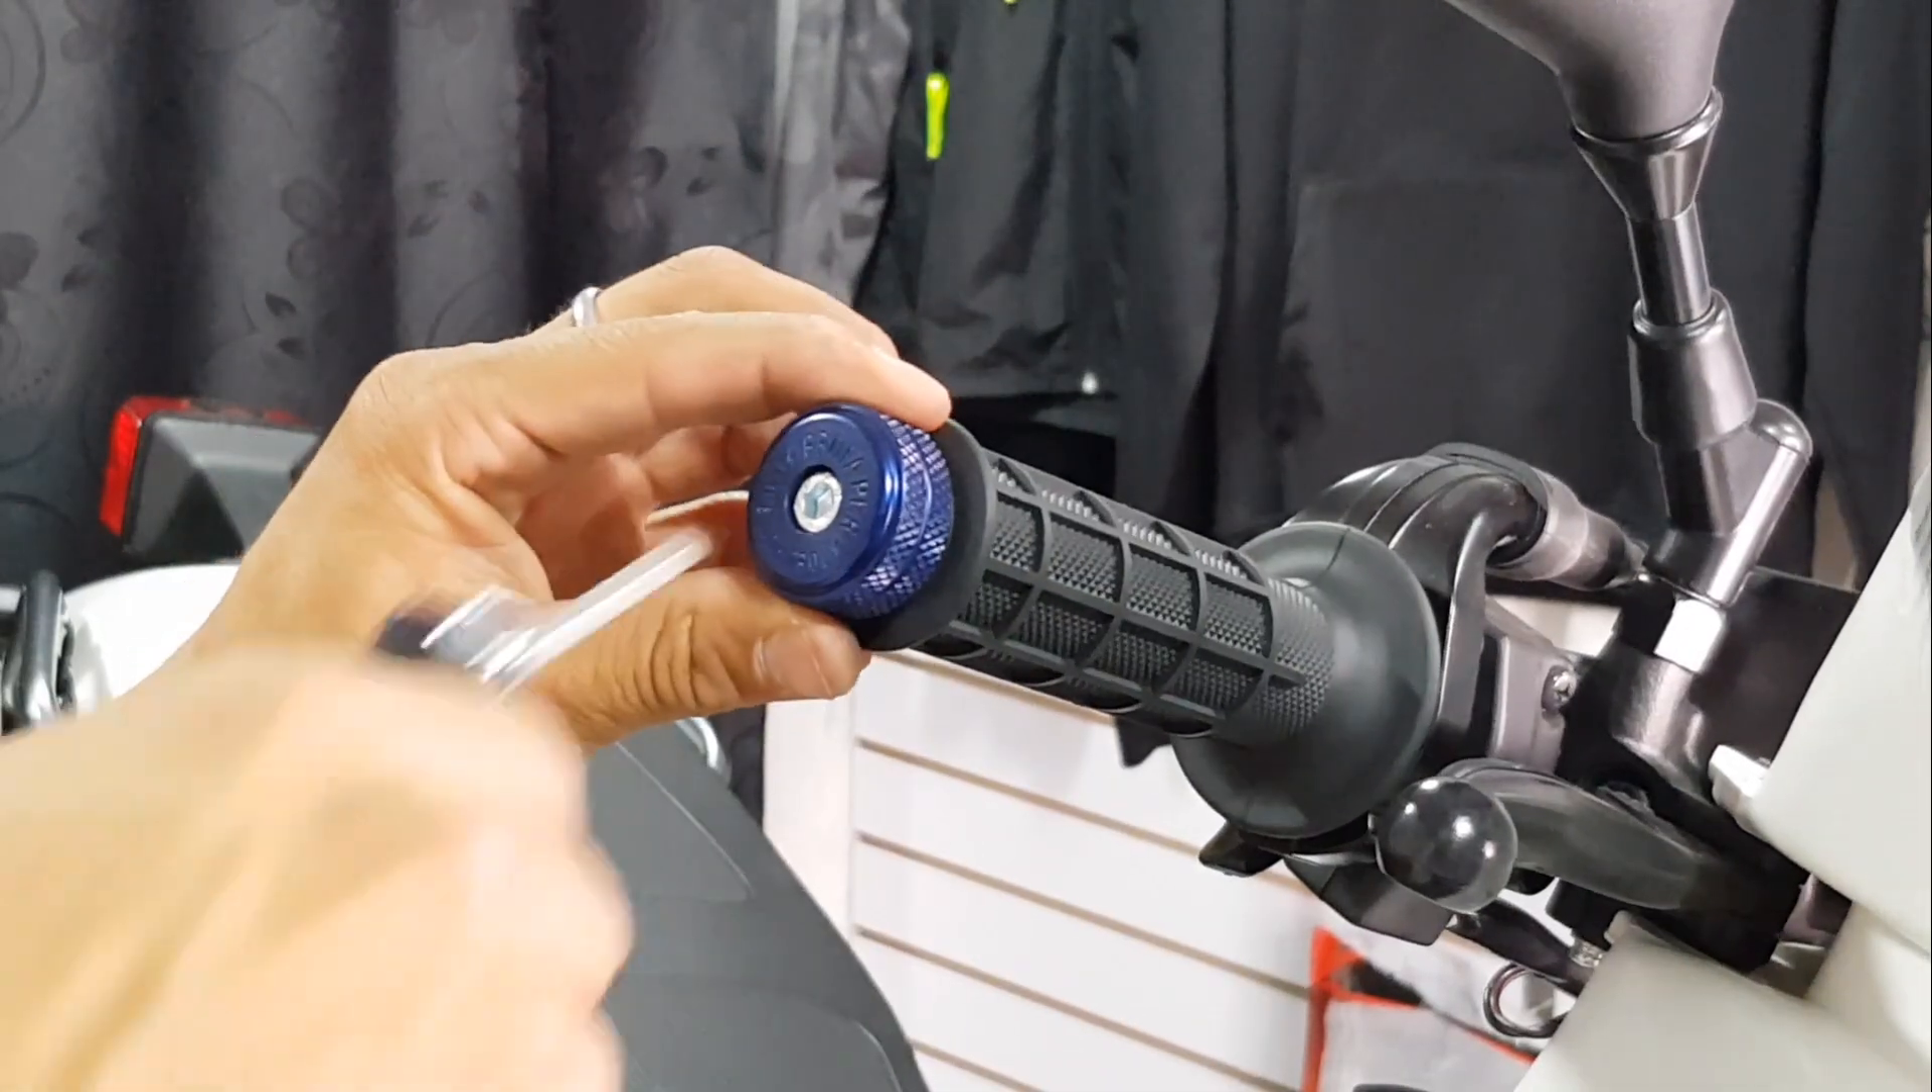Bueno amigos ya aquí colocamos el tapón y ya ajustamos.